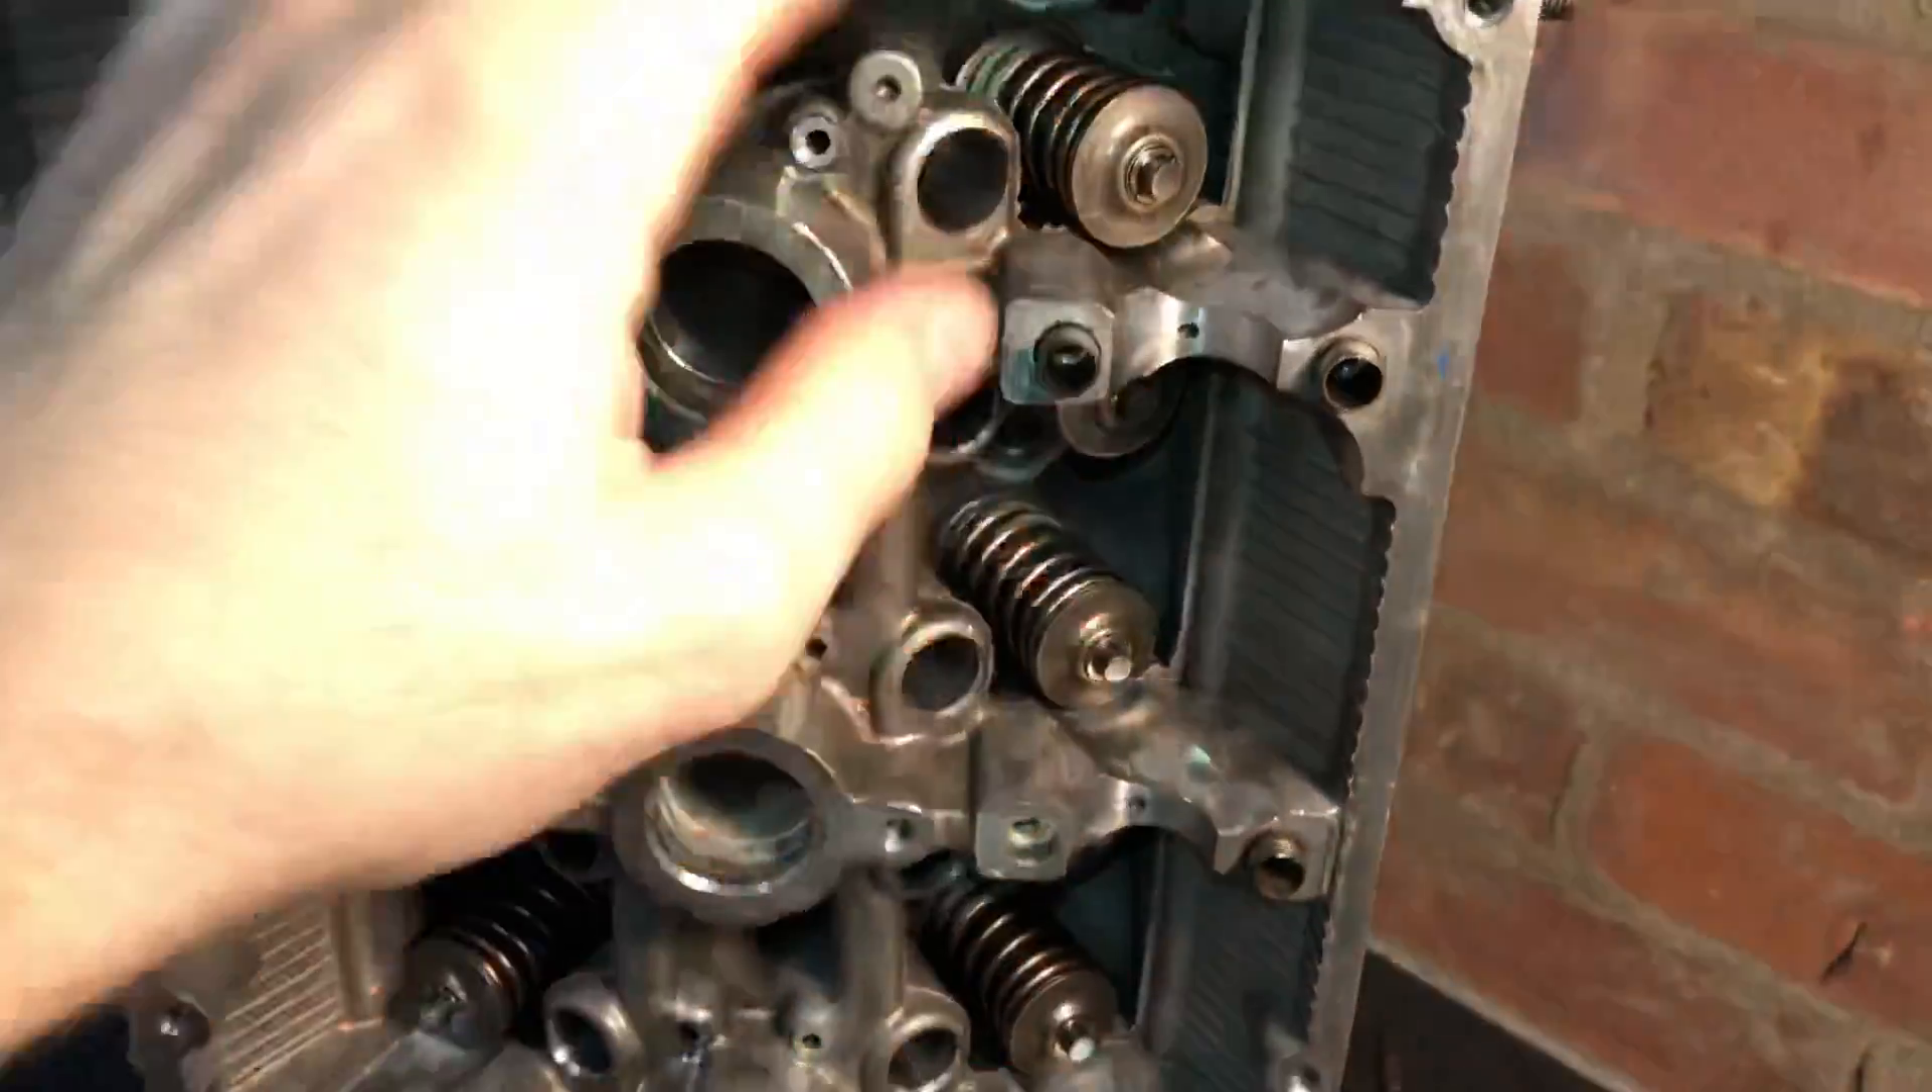We've got the kelford cams to go on there the brand new lifters to go in as well.